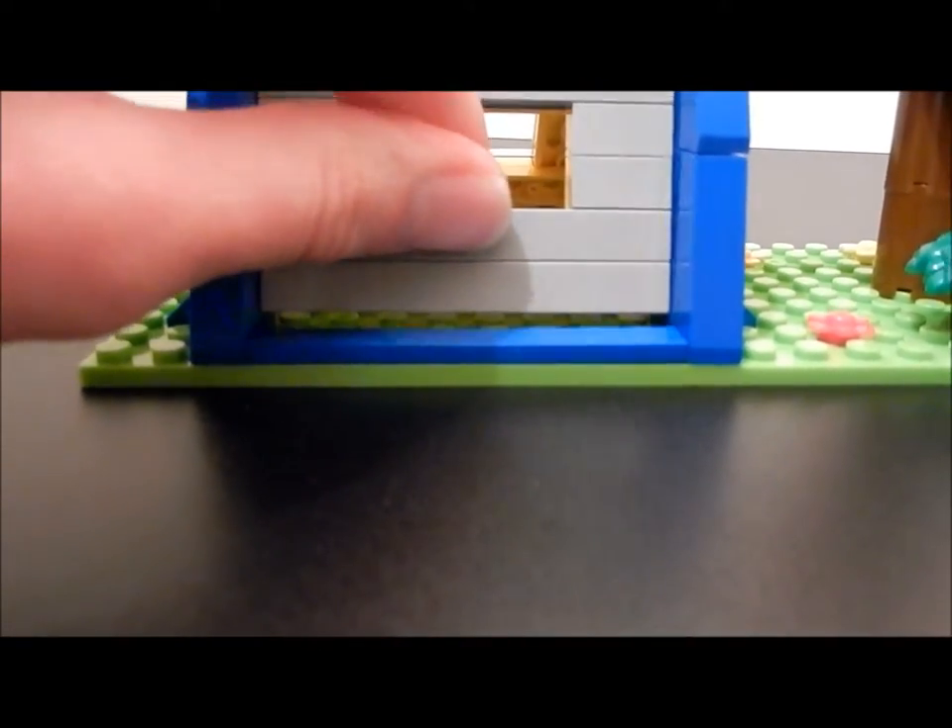The sides do not reach the floor there is a gap.